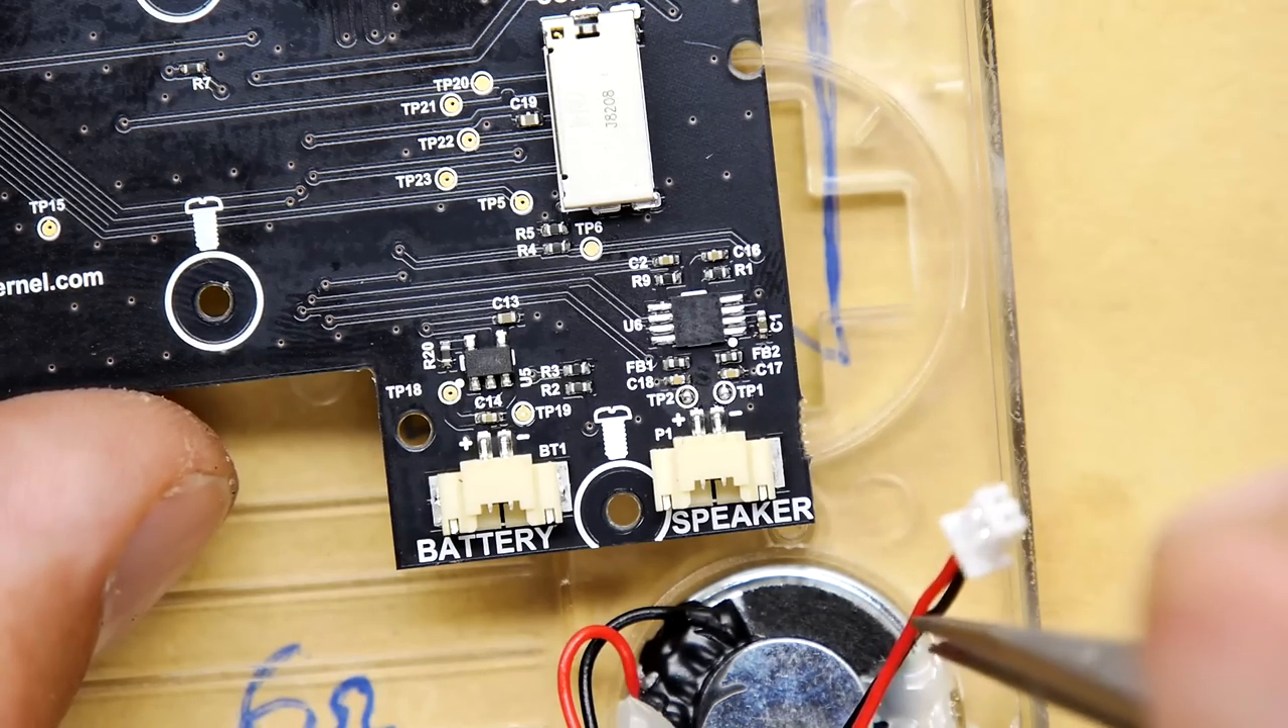You can see I've disconnected my speaker.